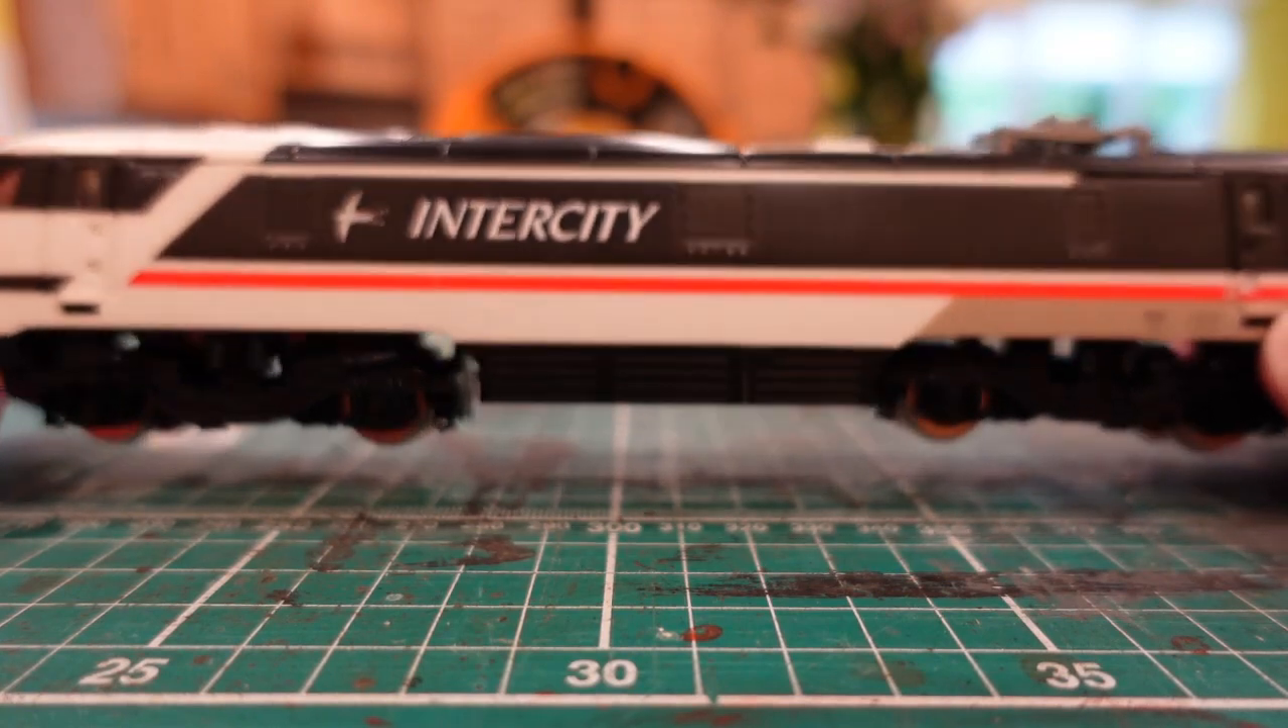There we can see, the body's back on again.